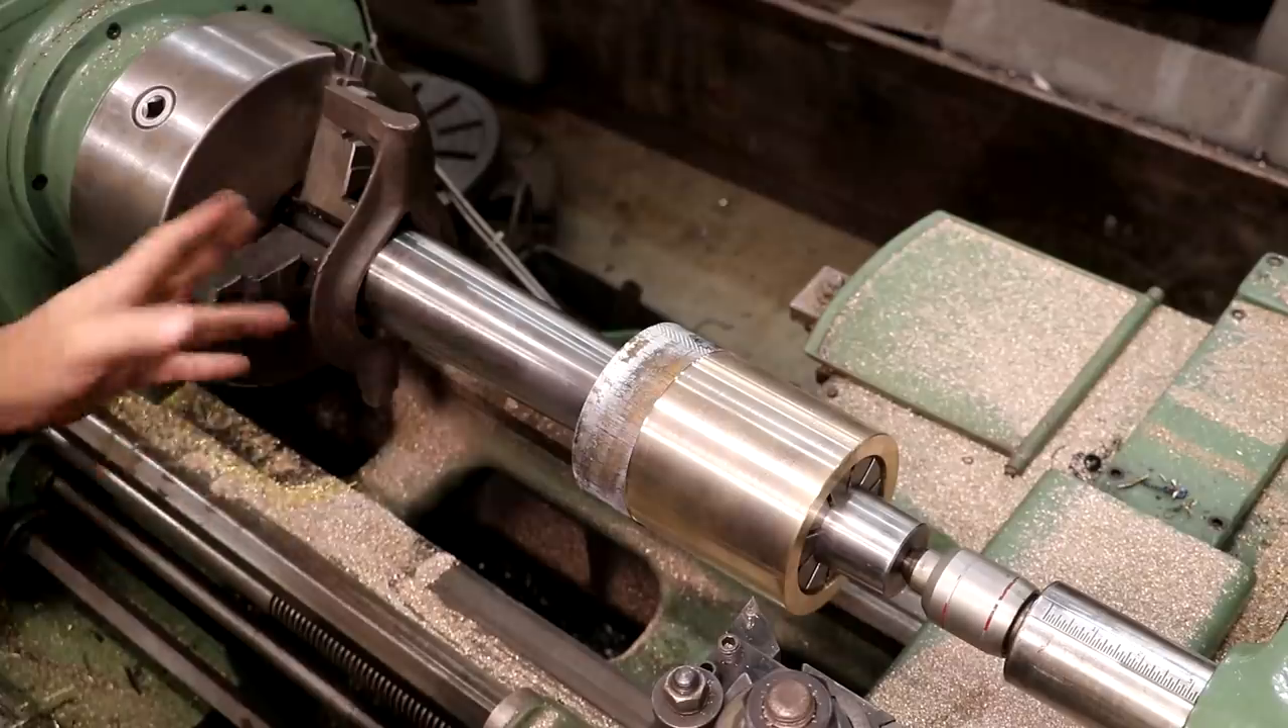And I got the first bushing mounted on the expanding mandrel. The mandrel is running between centers.